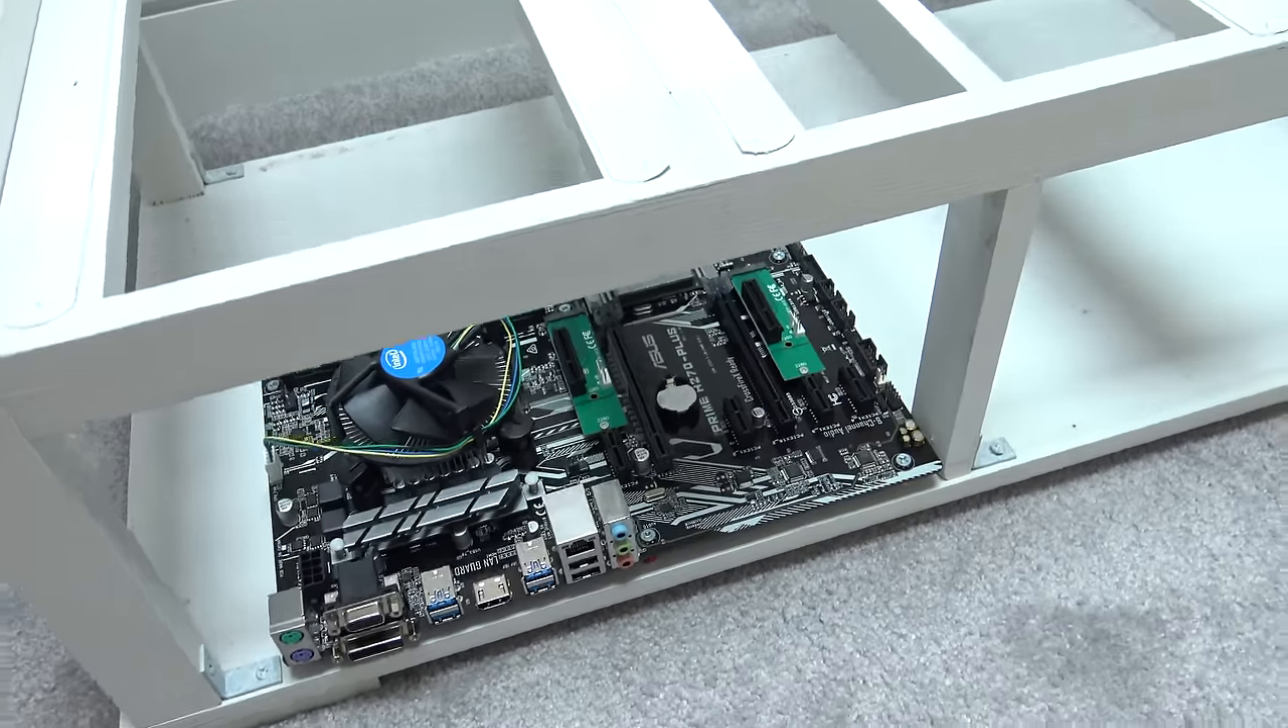Okay guys, so I've now mounted the motherboard to the base of the rack.